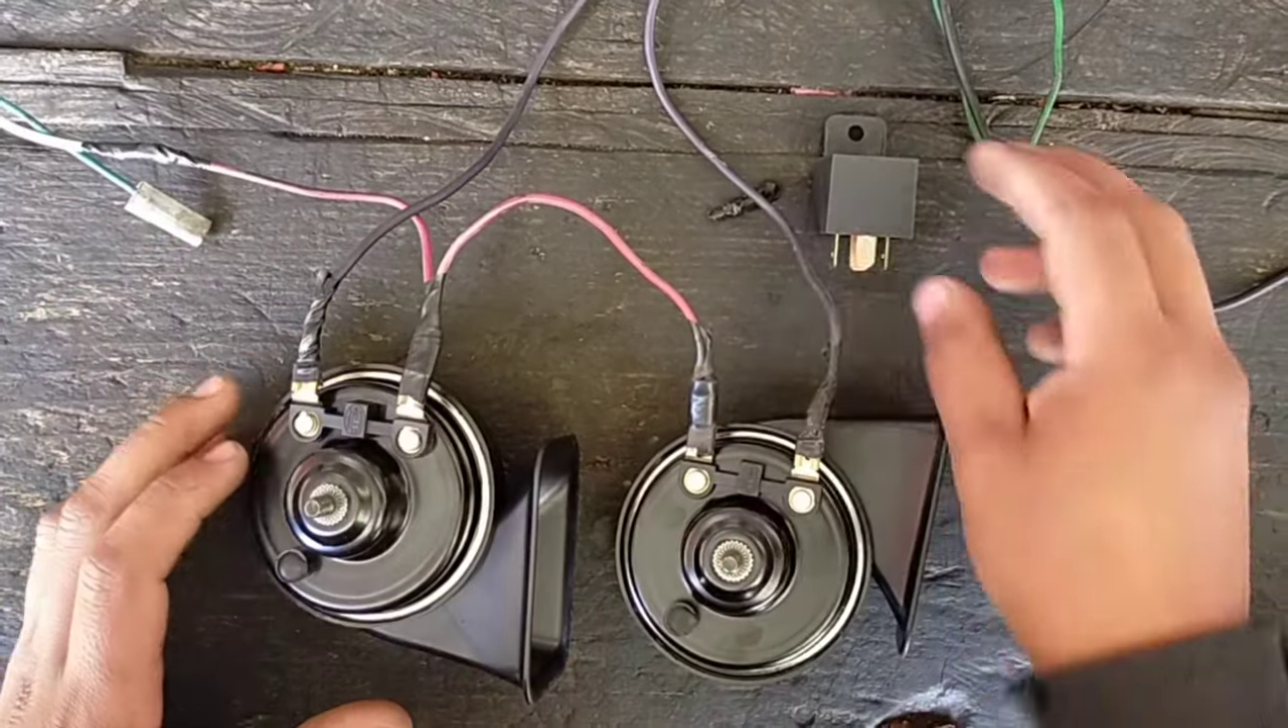Yo aquí ya tengo lo que es las bocinas ya aquí conectadas.